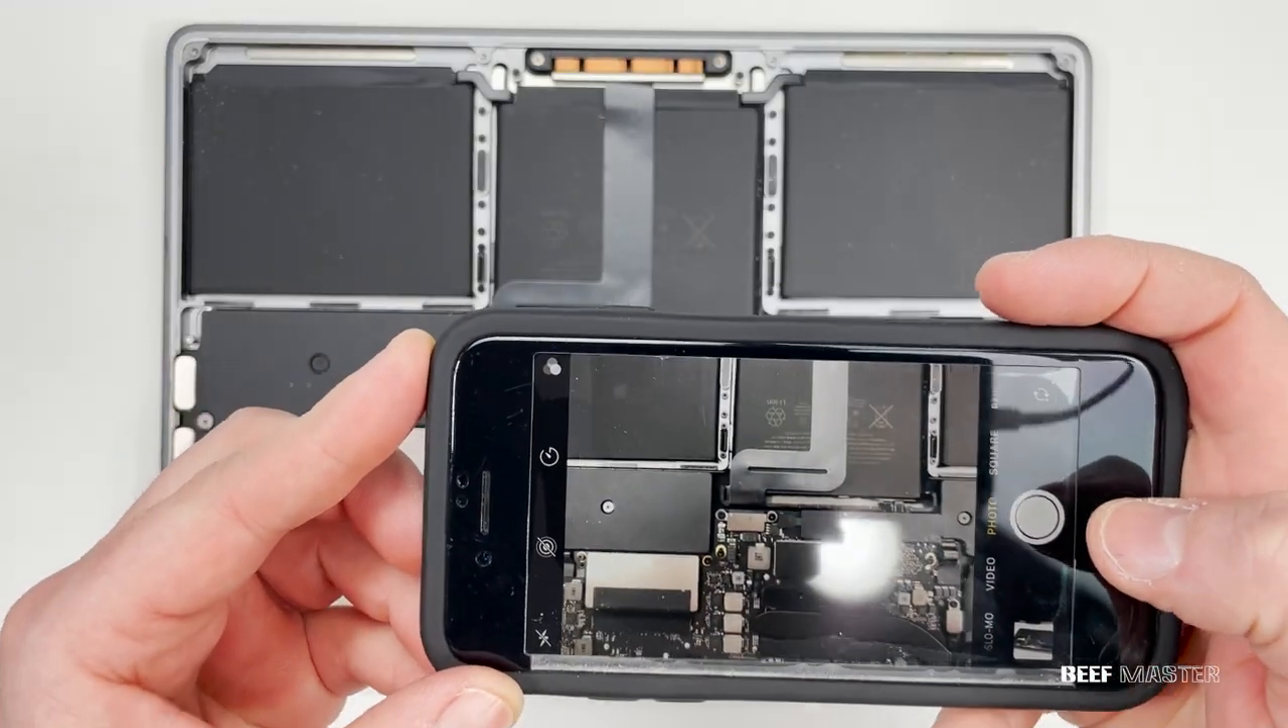With the back panel off we can now see the internals of the MacBook.